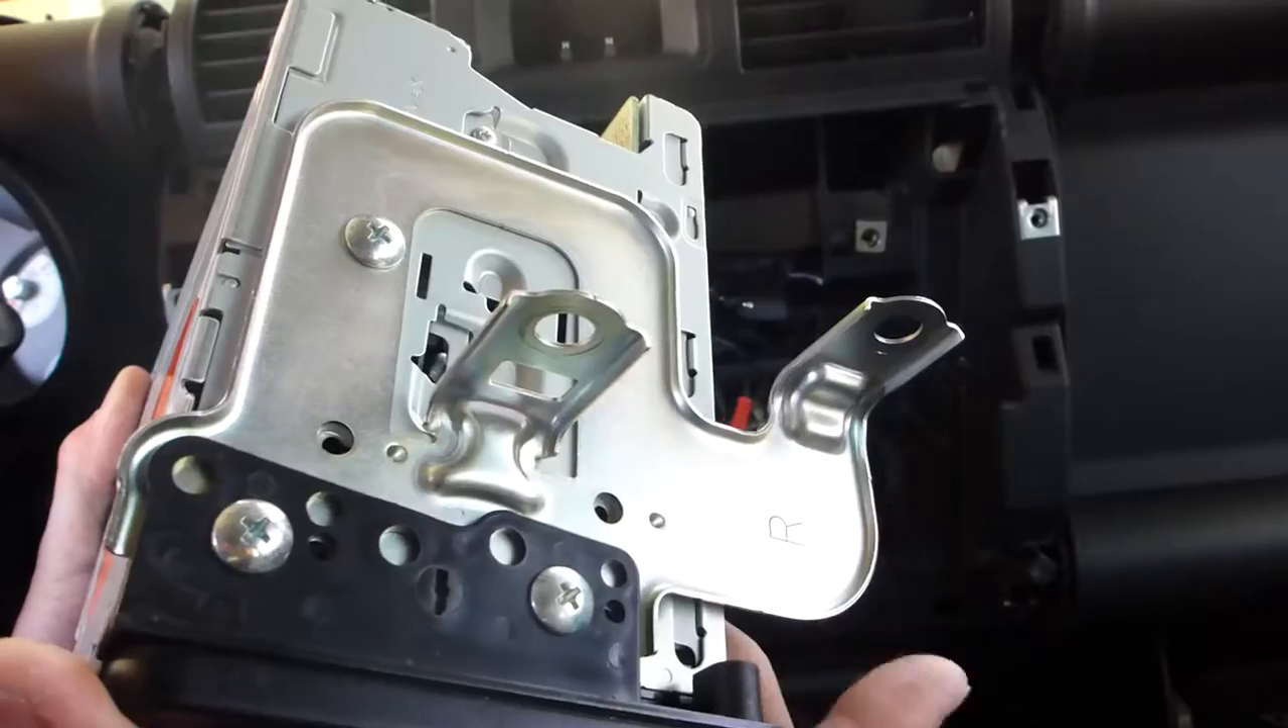Ya estoy listo ya Monté los mismos soportes Que venían en la radio anterior.